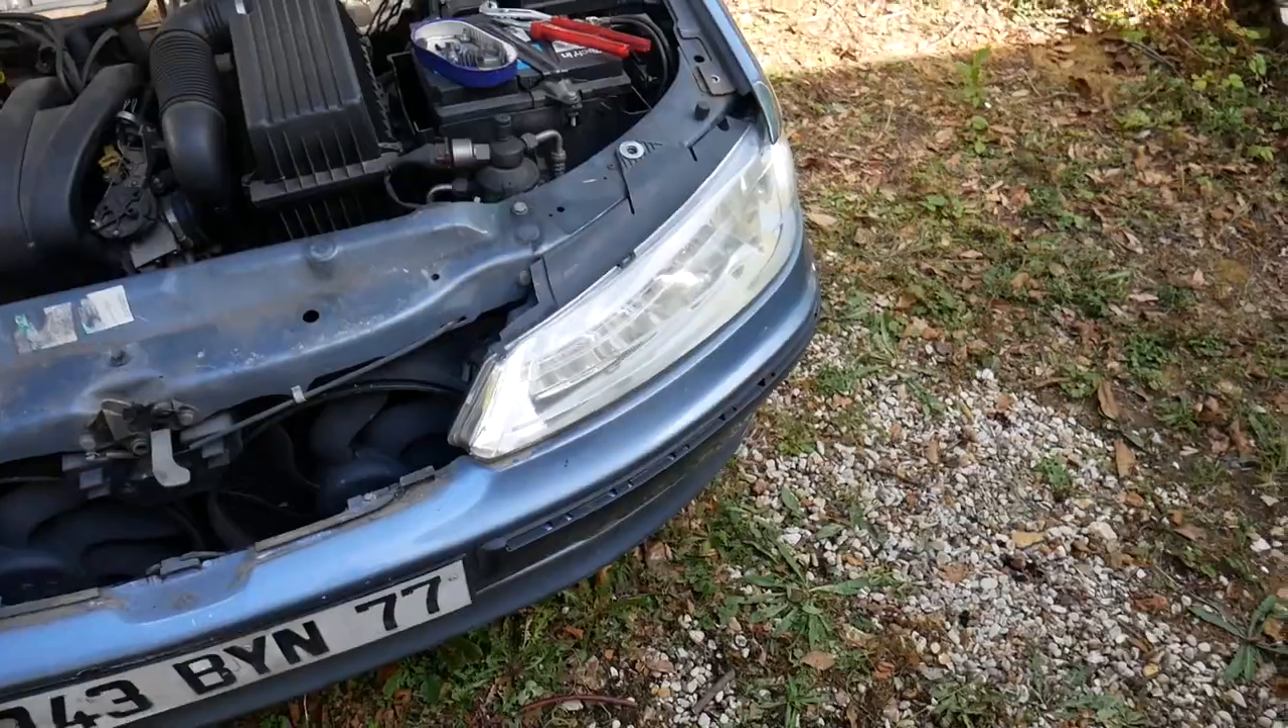Alors le nouveau phare est posé à brancher.